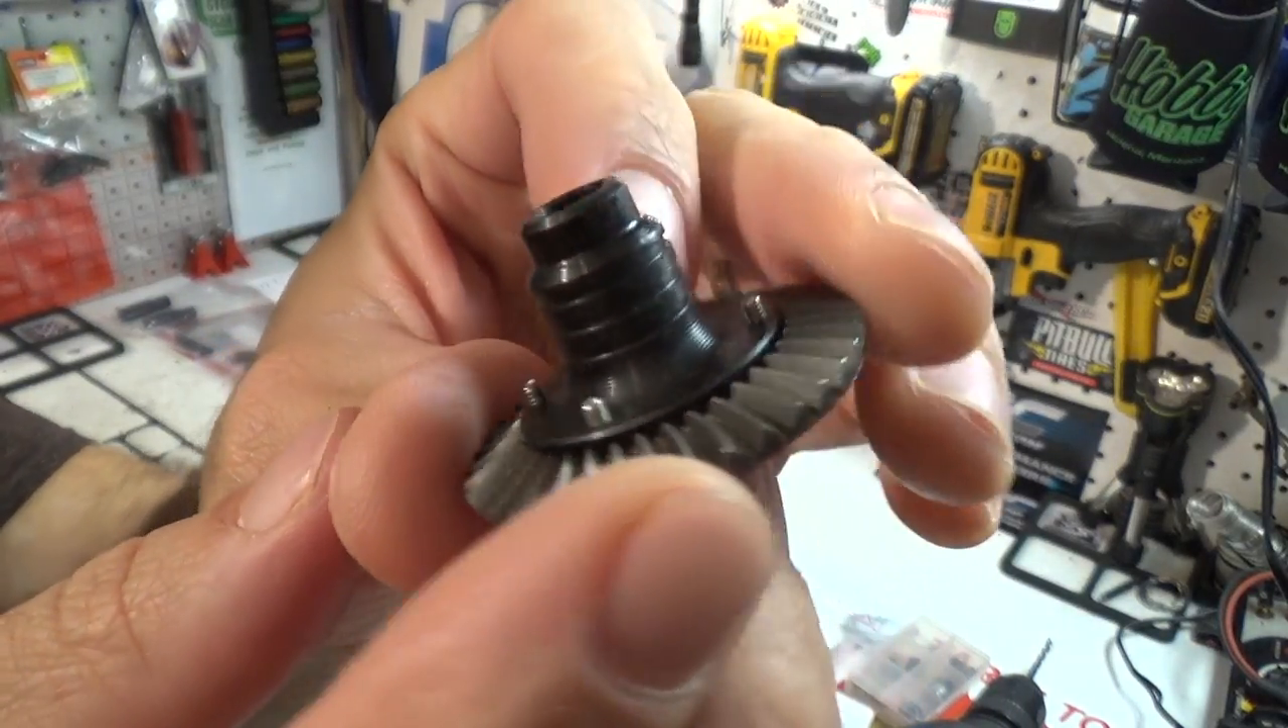Now we have the spool installed on the Axial Racing HD ring gear or bevel gear here.